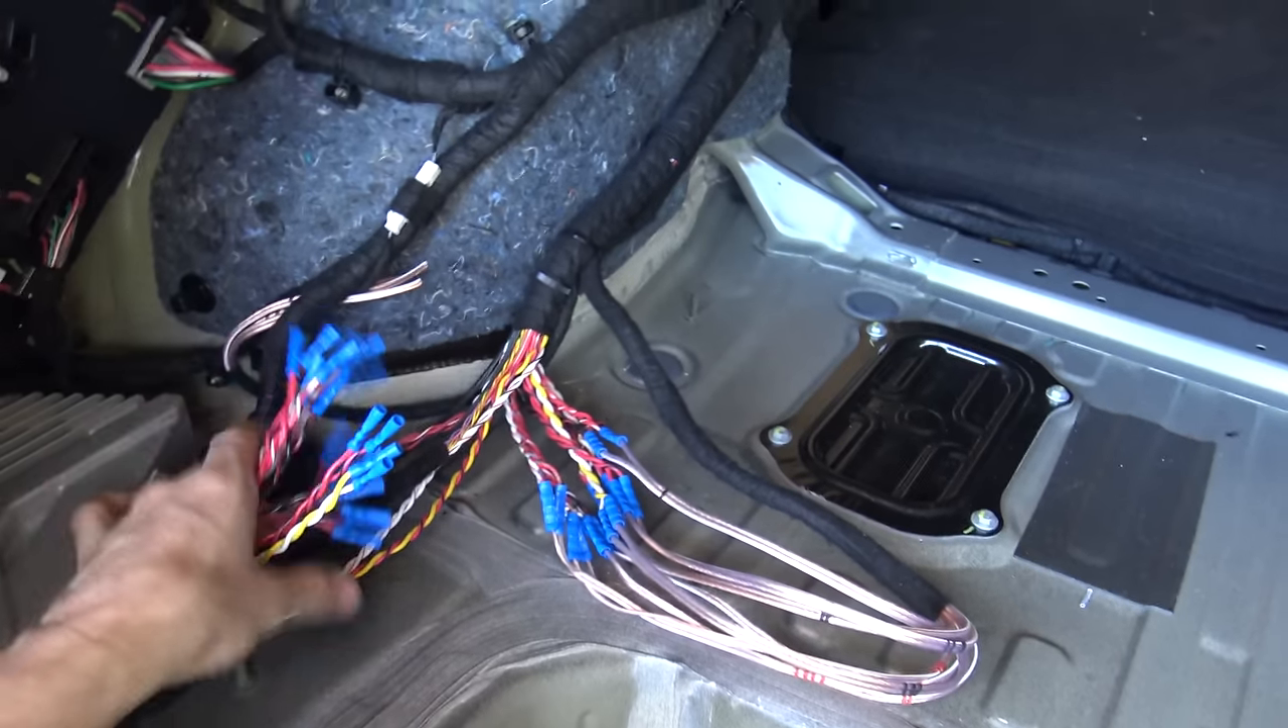After a lot of crimping, I've got the outputs from the amp just sitting there for the moment.